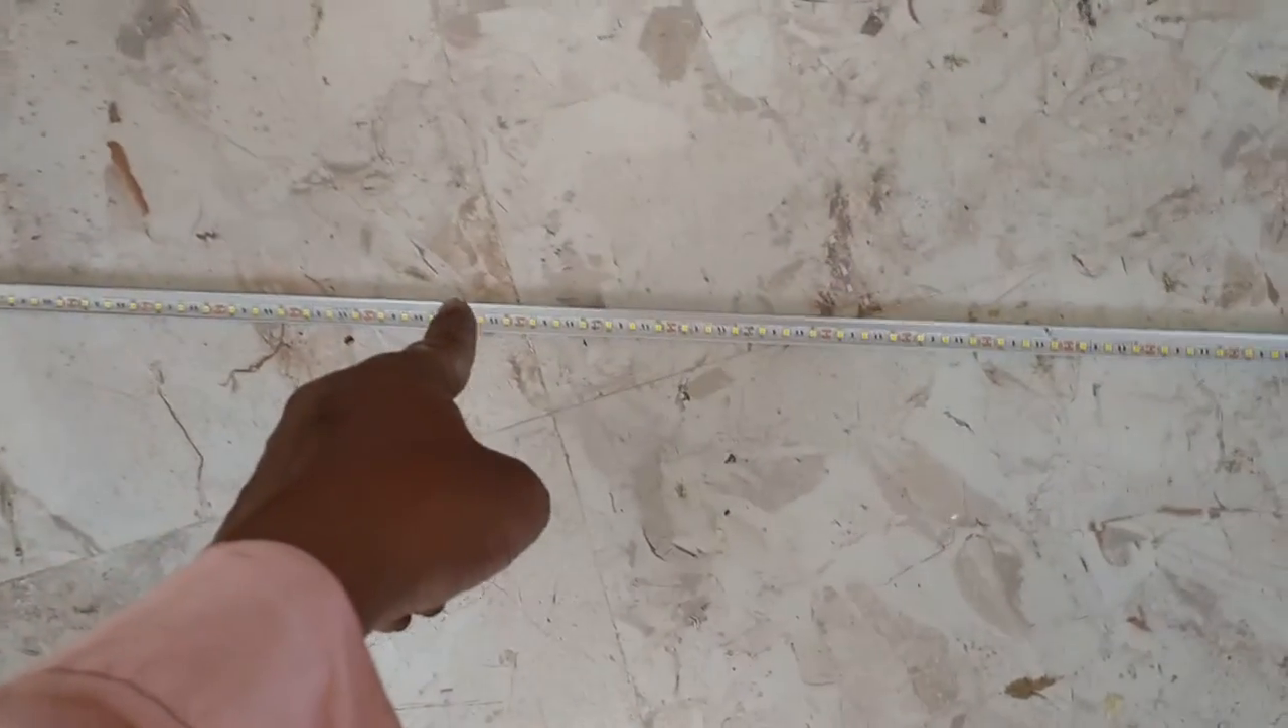यह देखिए दोस्तों यह मैंने स्ट्रीप चिपका दिये यह पट्टी पर चिपका दिये।